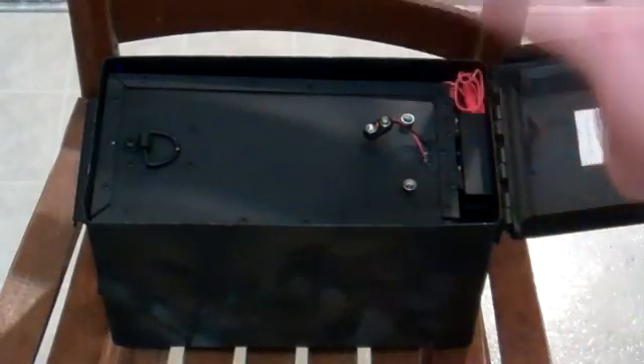These red wires are not going to be there, and it's just there temporarily, because I haven't taken them out yet.